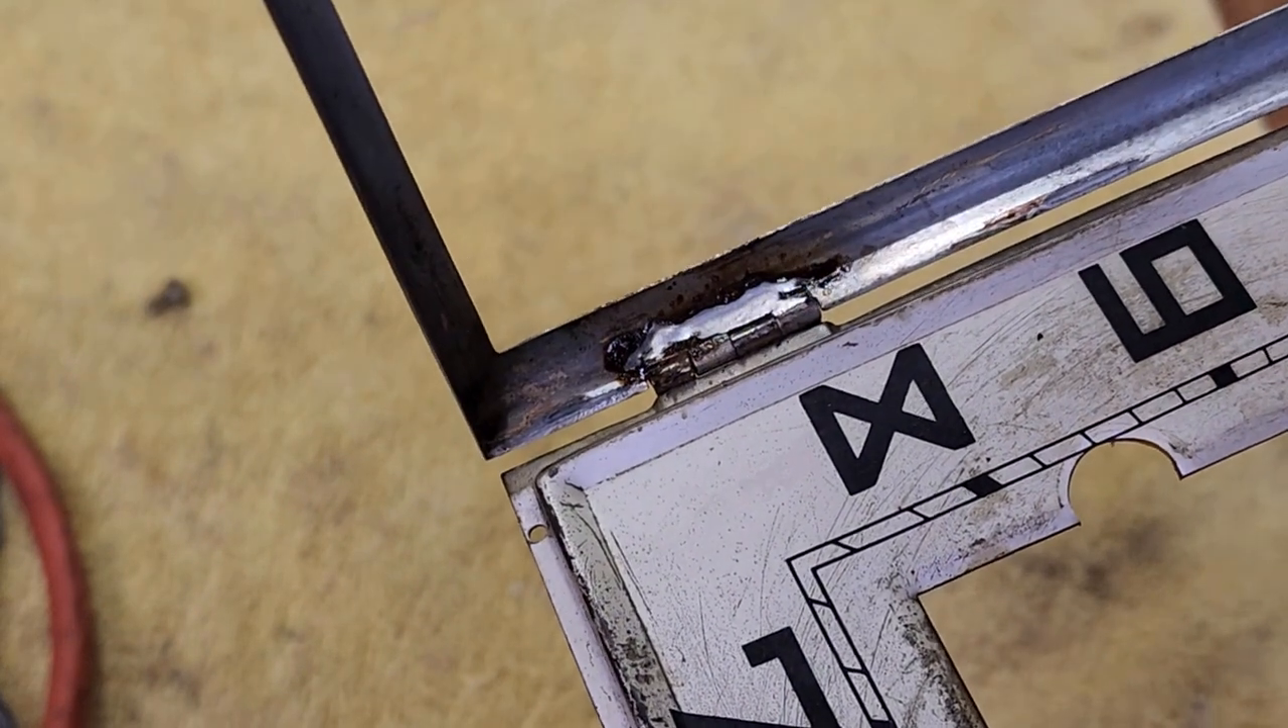And there we can see our soldered hinge. I just went over it again and it's very solid.